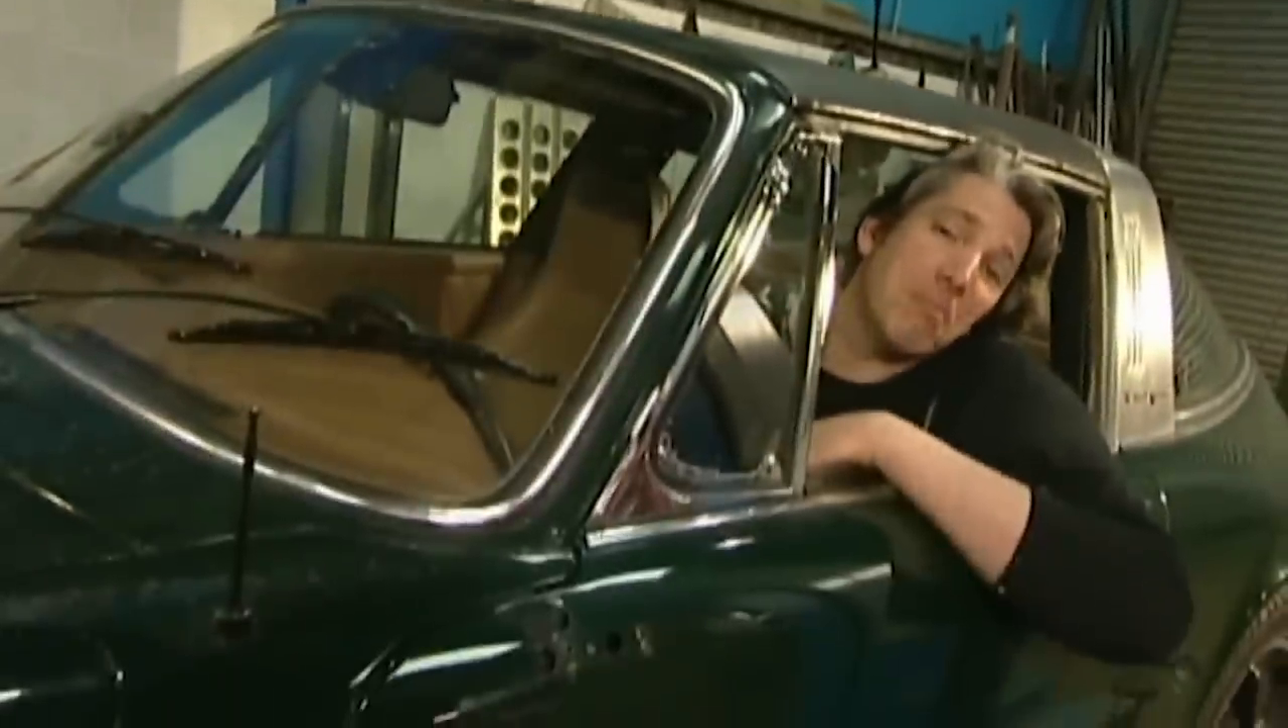There's something significant missing from this picture, and that is our wing mirror.